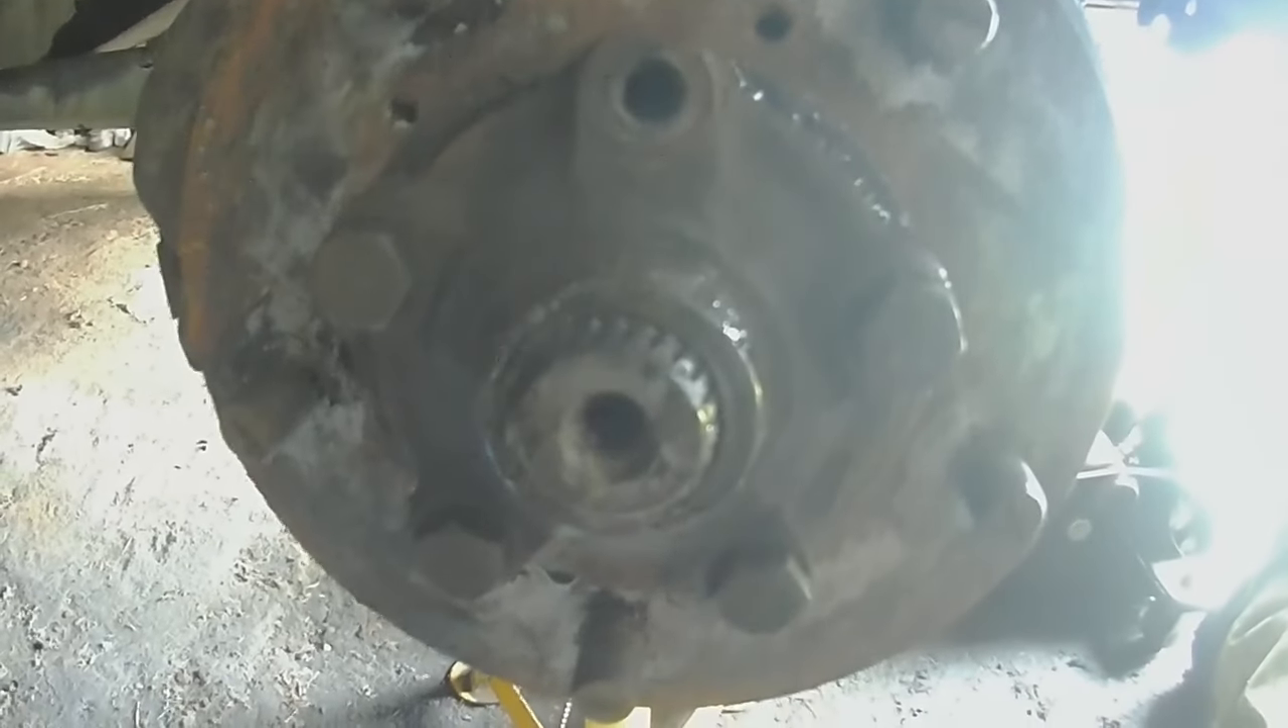You'll notice i've only got four bolts in that's deliberate.